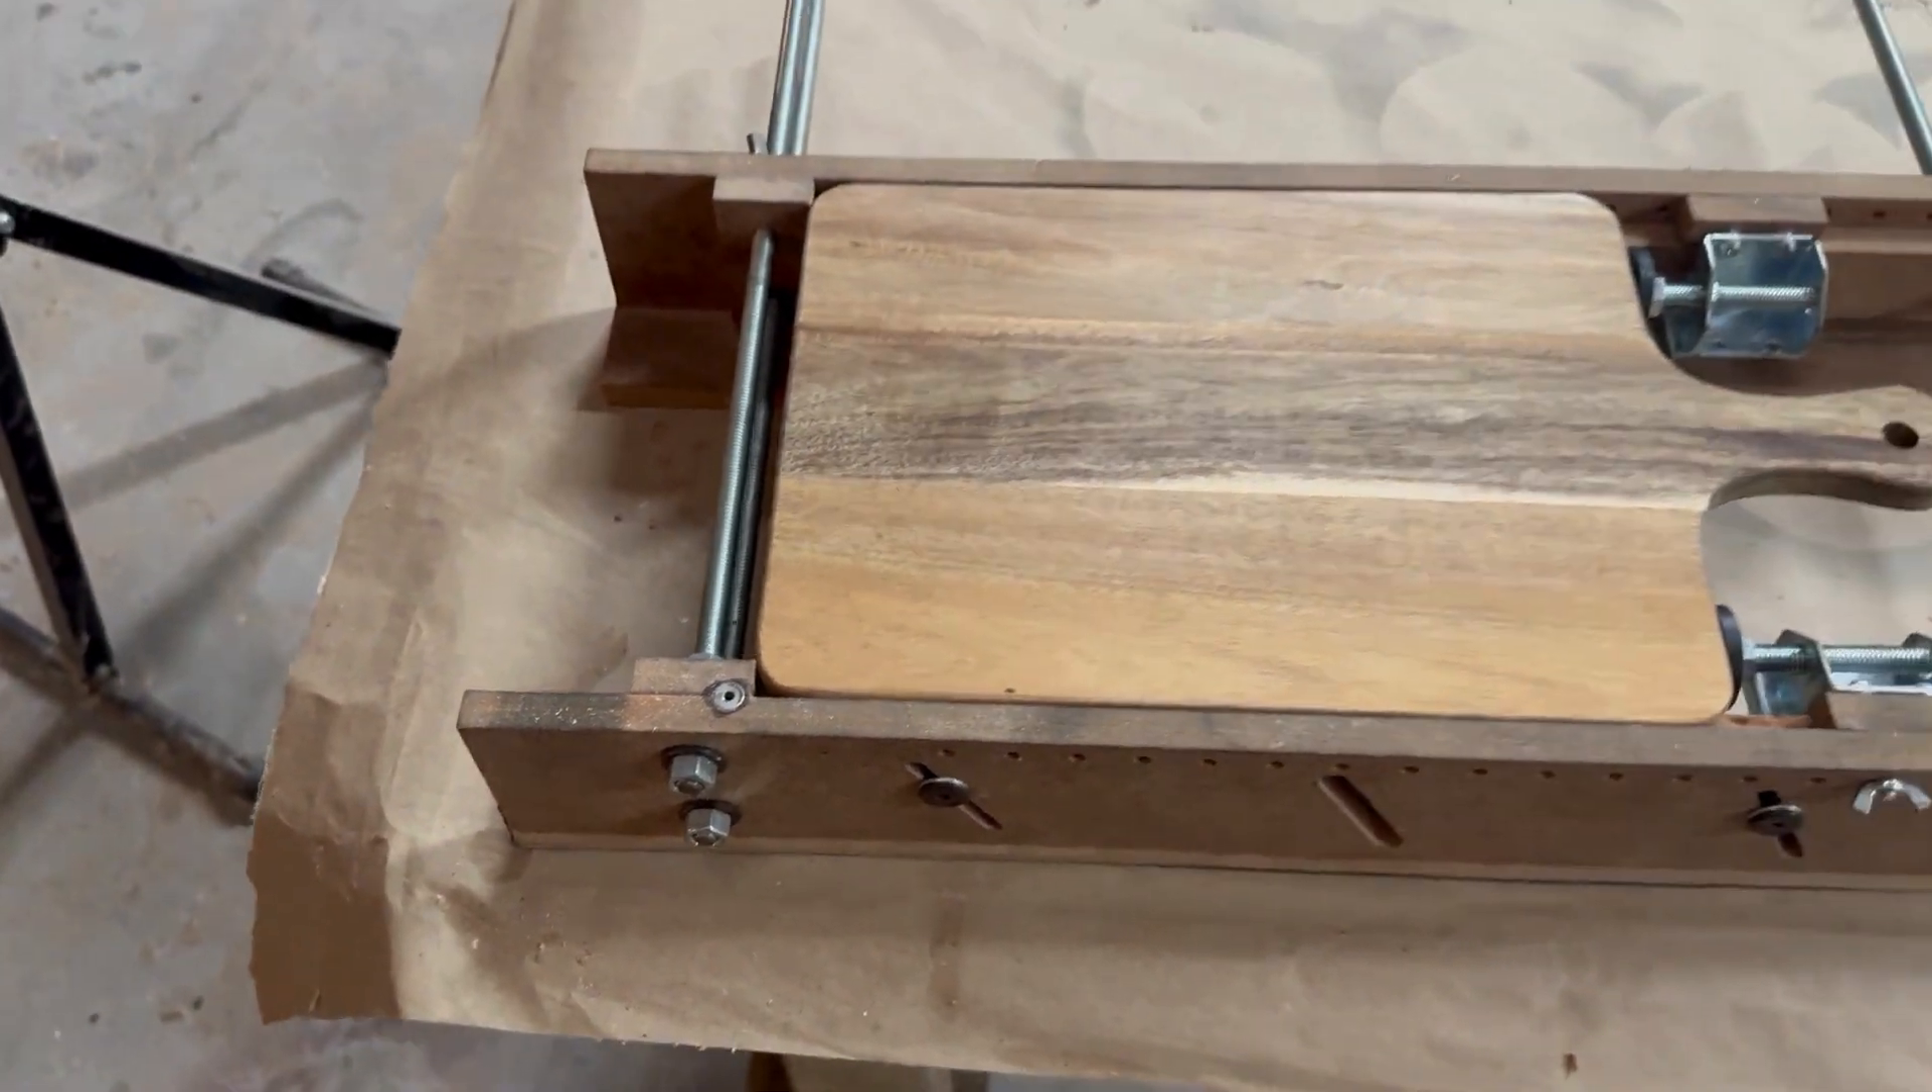All right so we have our cutting board loaded into the universal jig.